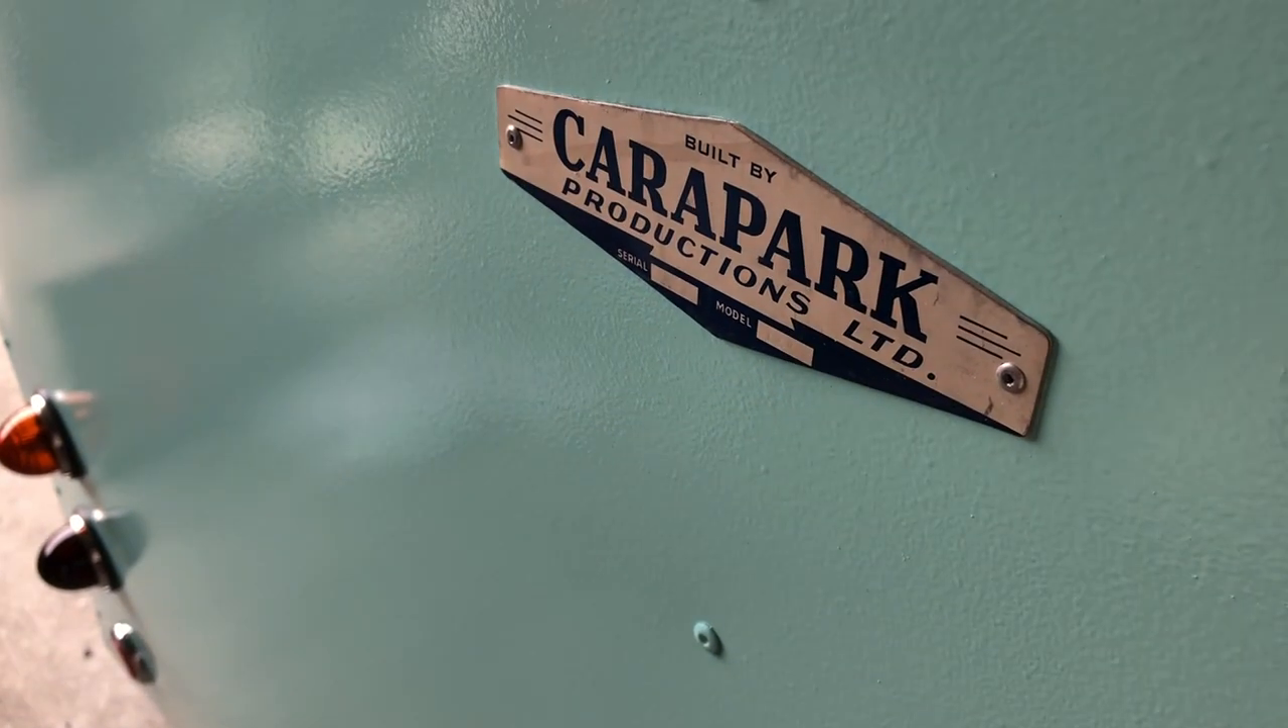You've reinstated the old Carapark sticker that came off the back.